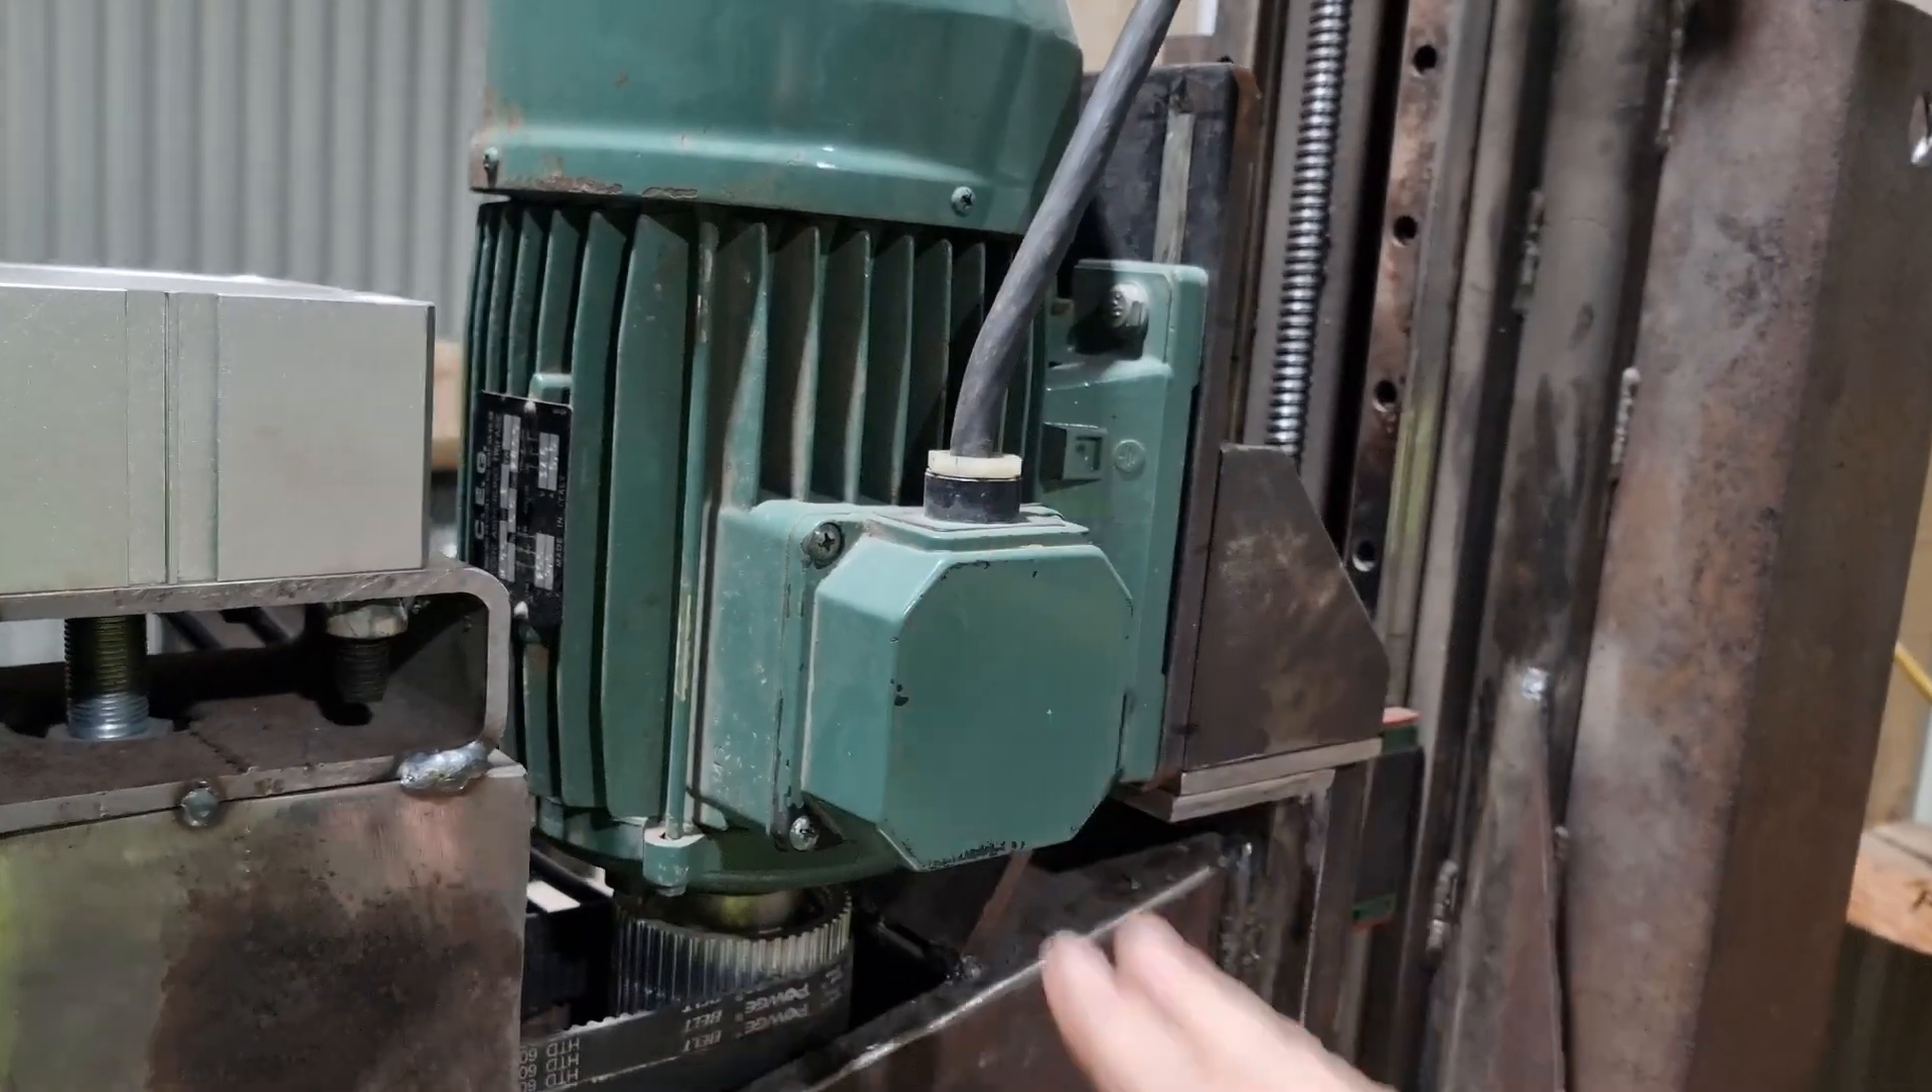Um i also went and mounted um the three horsepower ac motor.